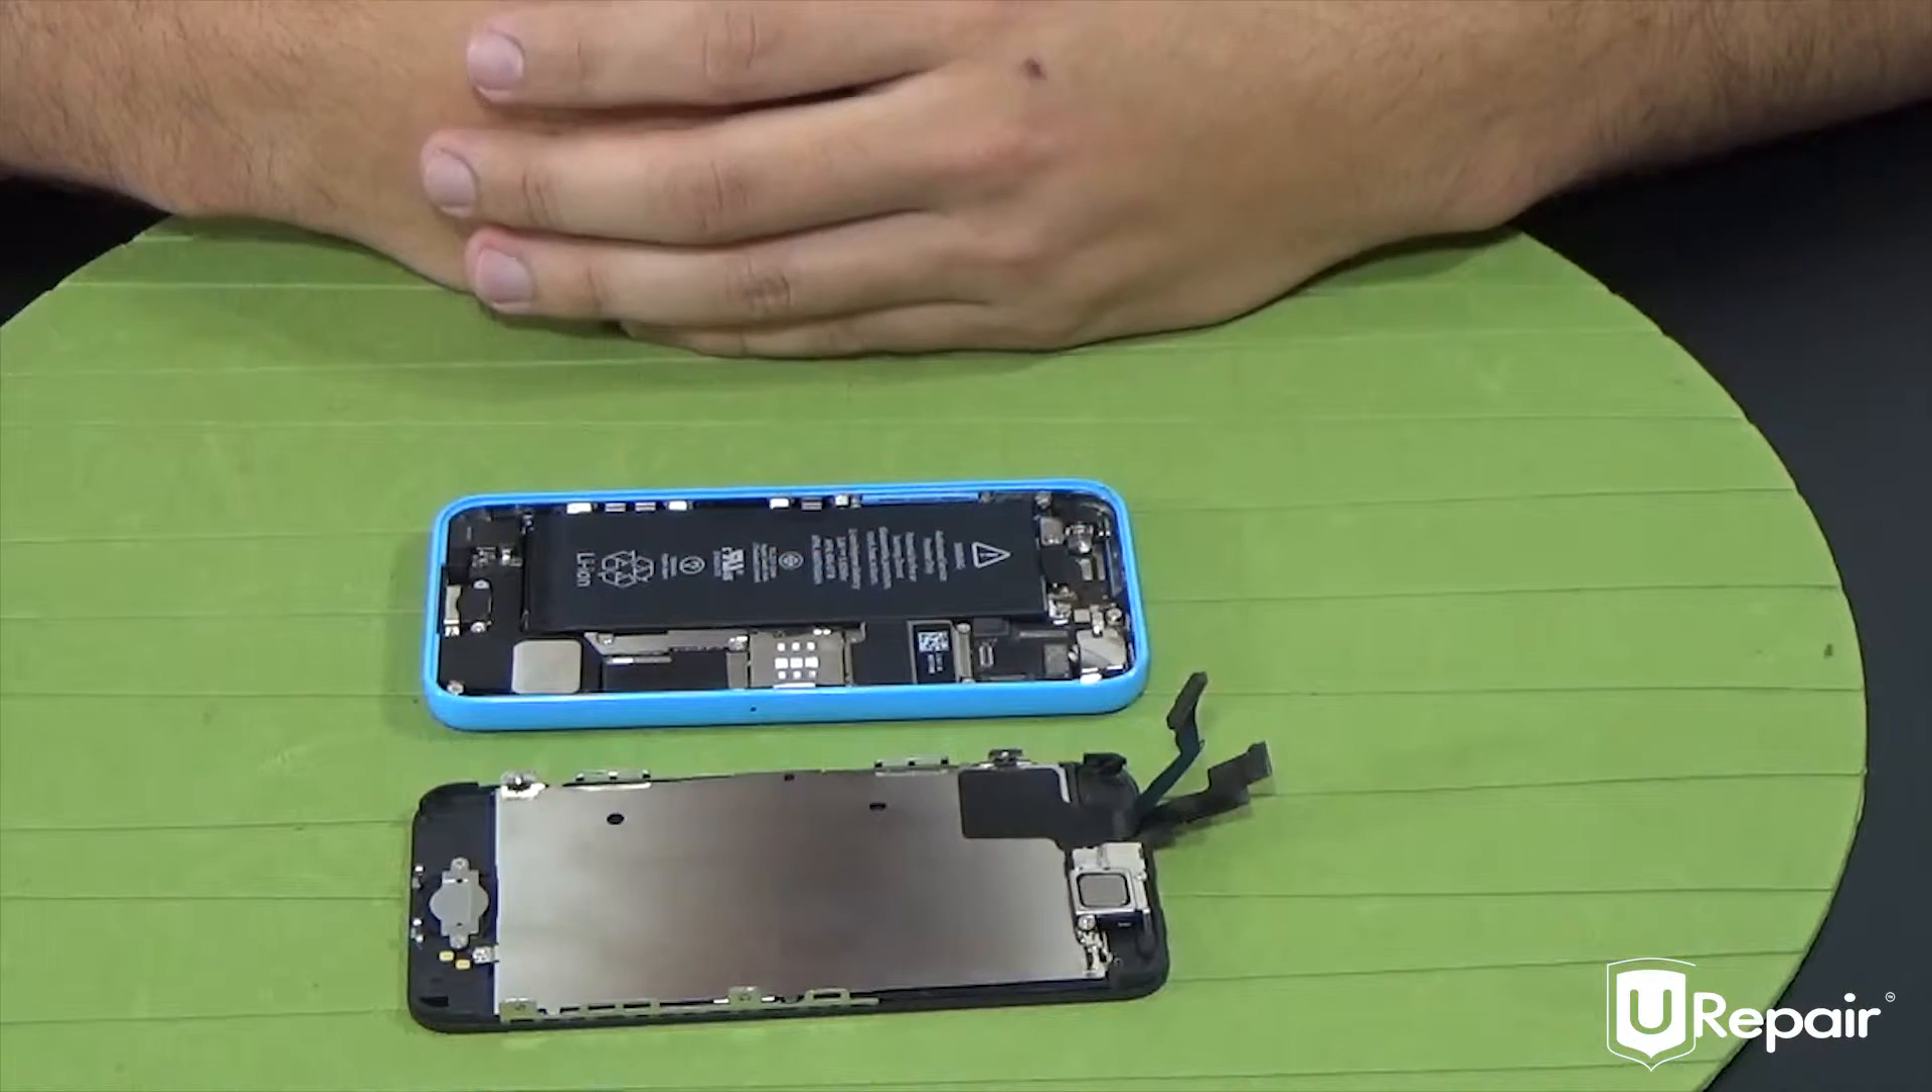And we have successfully opened the iPhone 5C.